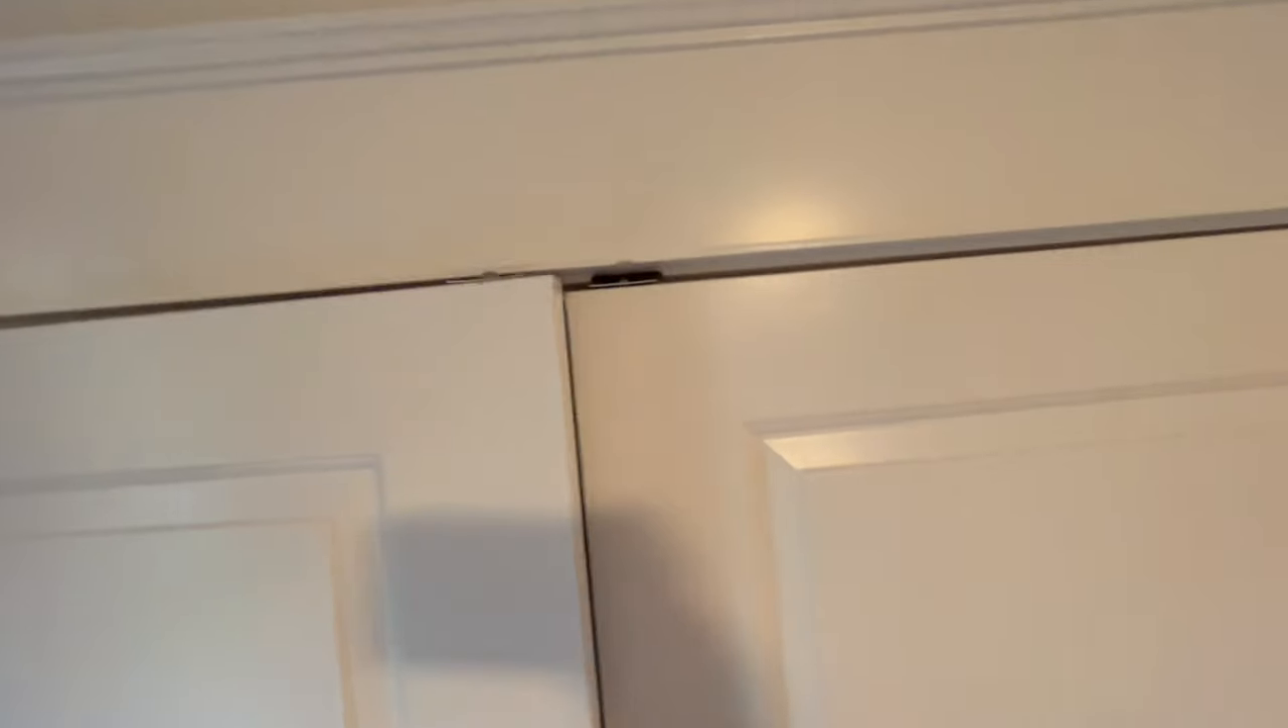Look at that they don't close they don't work look at that left door is a quarter inch taller than the right door.